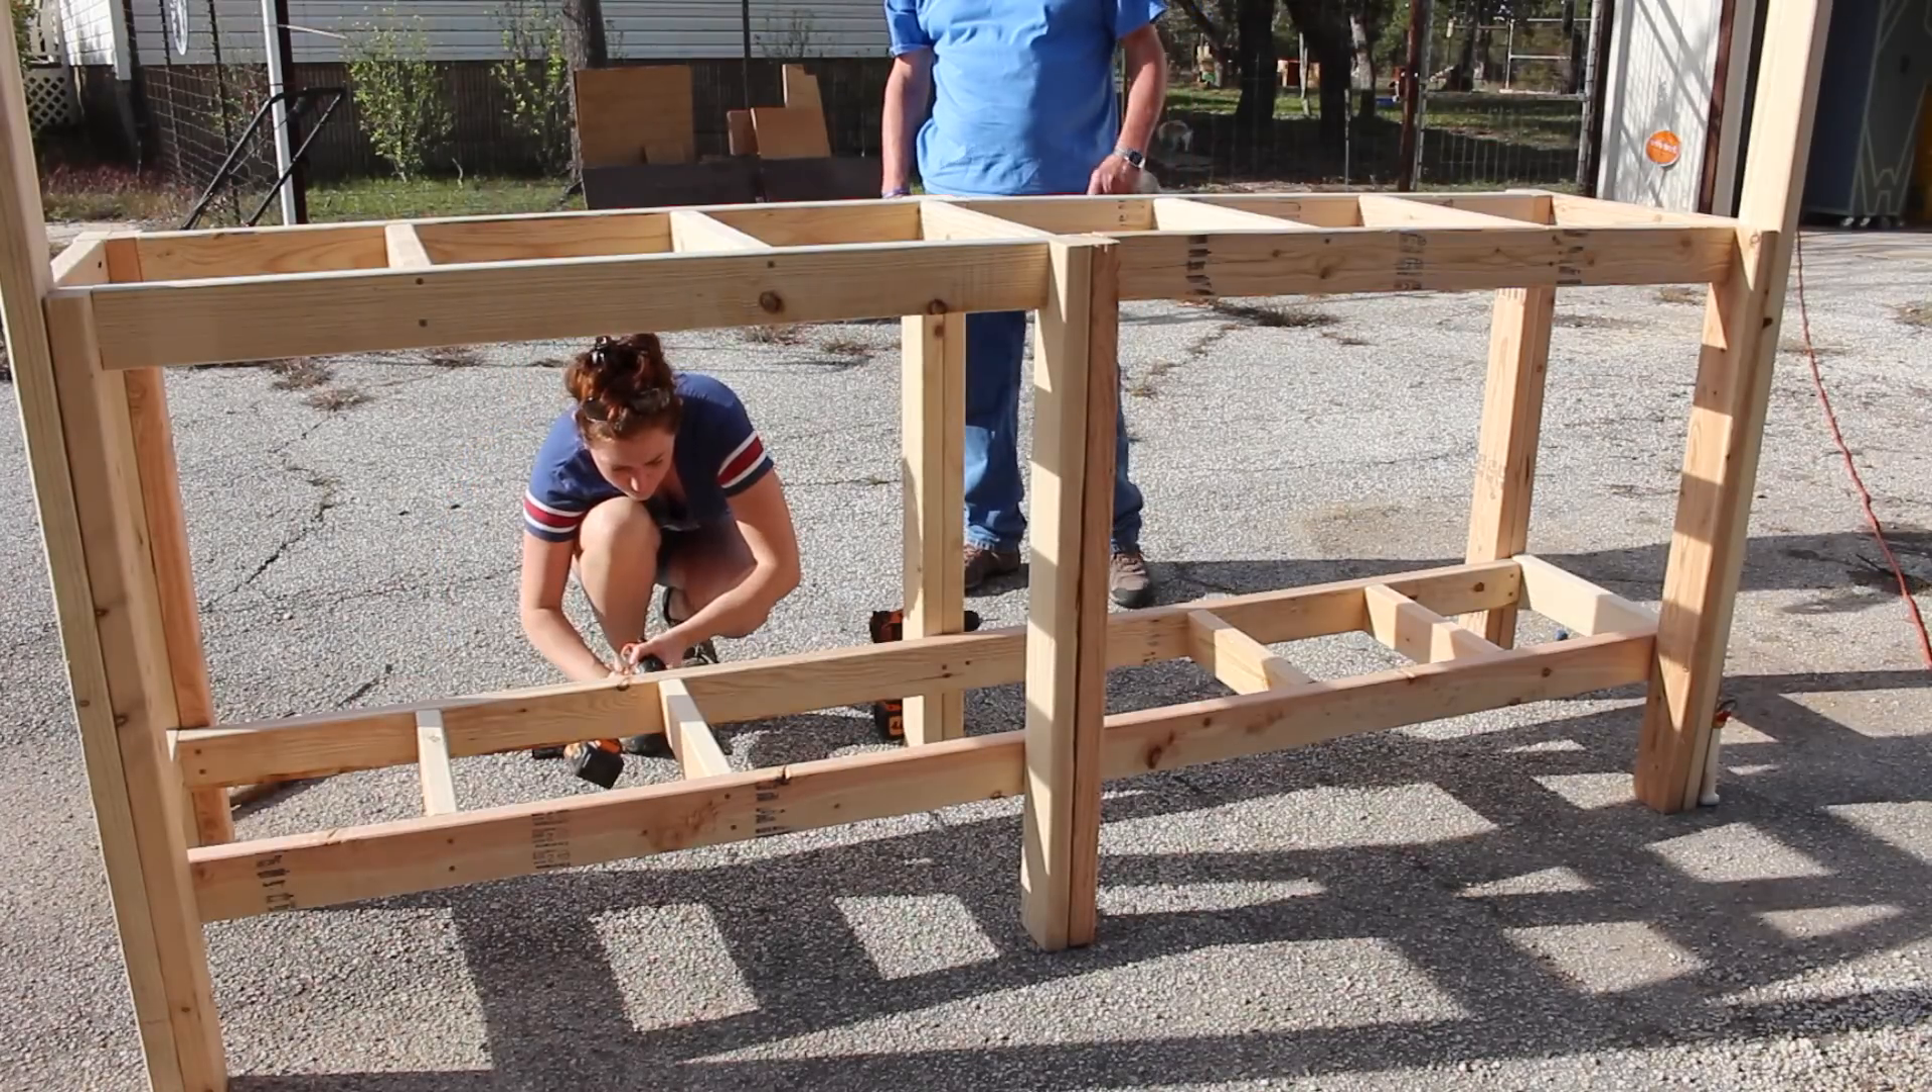To add more support, I glued and screwed in some cross braces. Thanks, Dad.